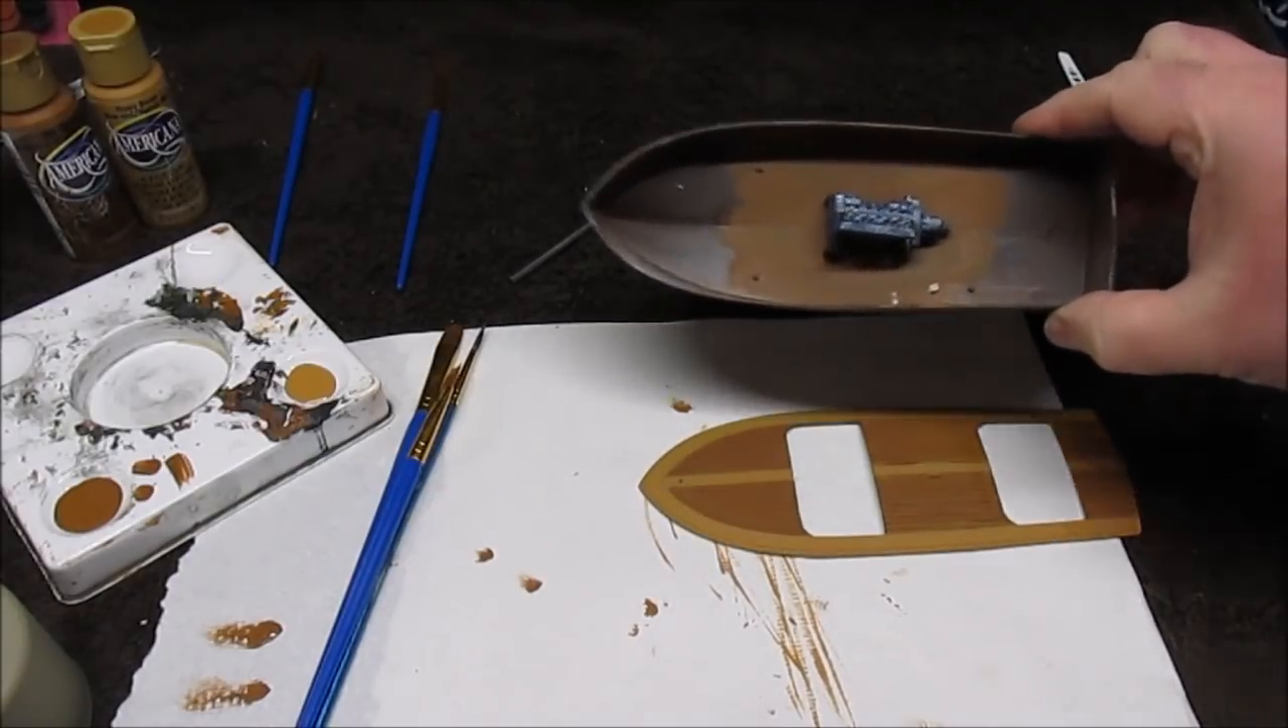The engine is done it's been washed and stuck in the bottom of the hull.